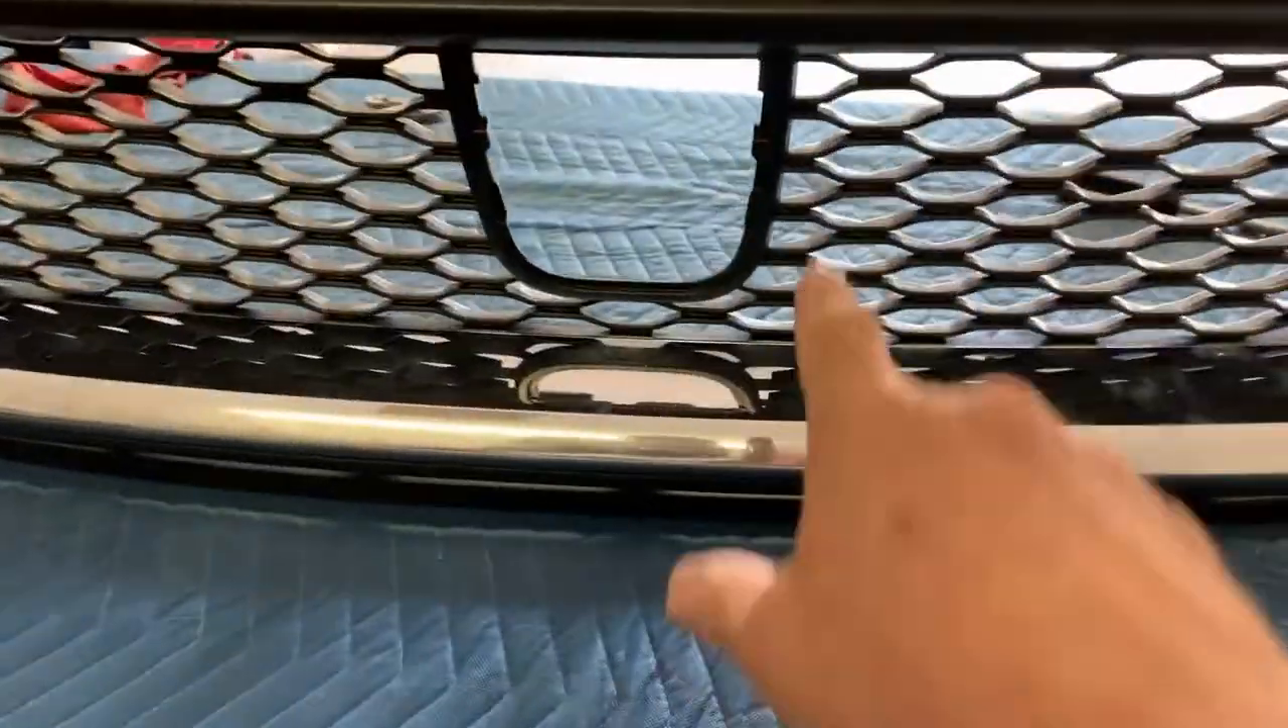Okay so we got the right grill insert finally put in here finally got it from the dealership.